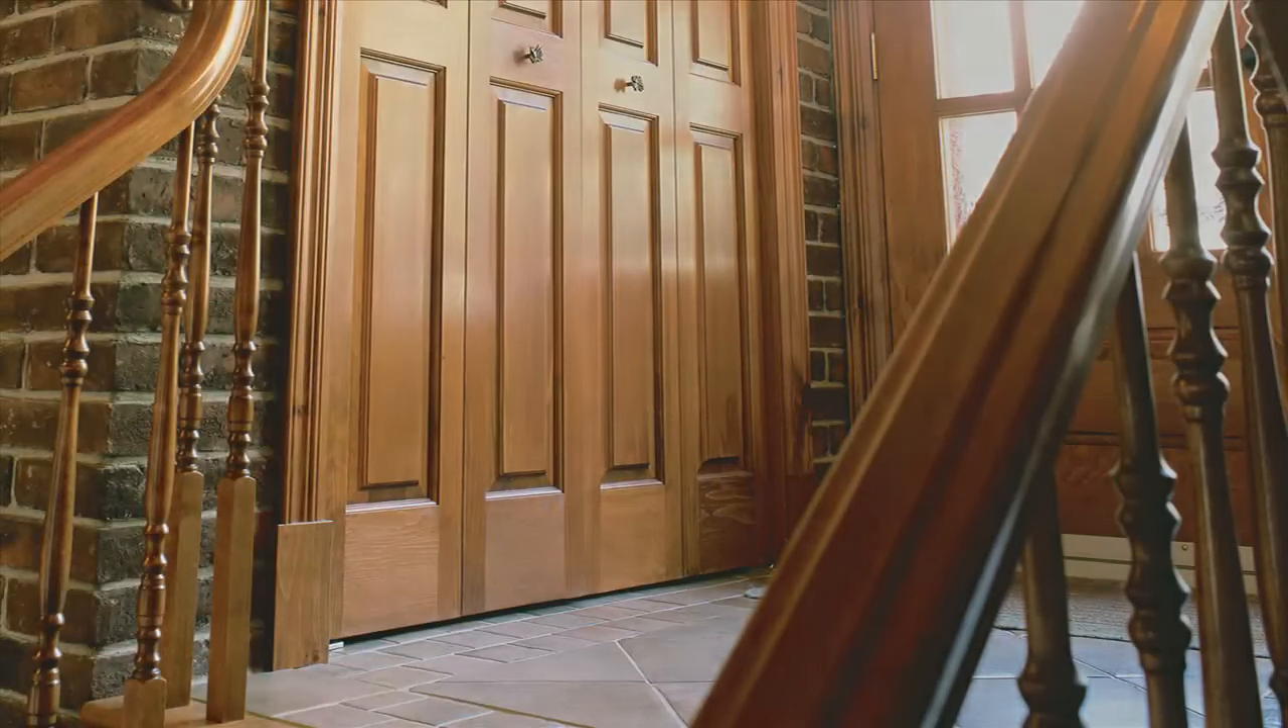The installation of your bifold door is now completed.